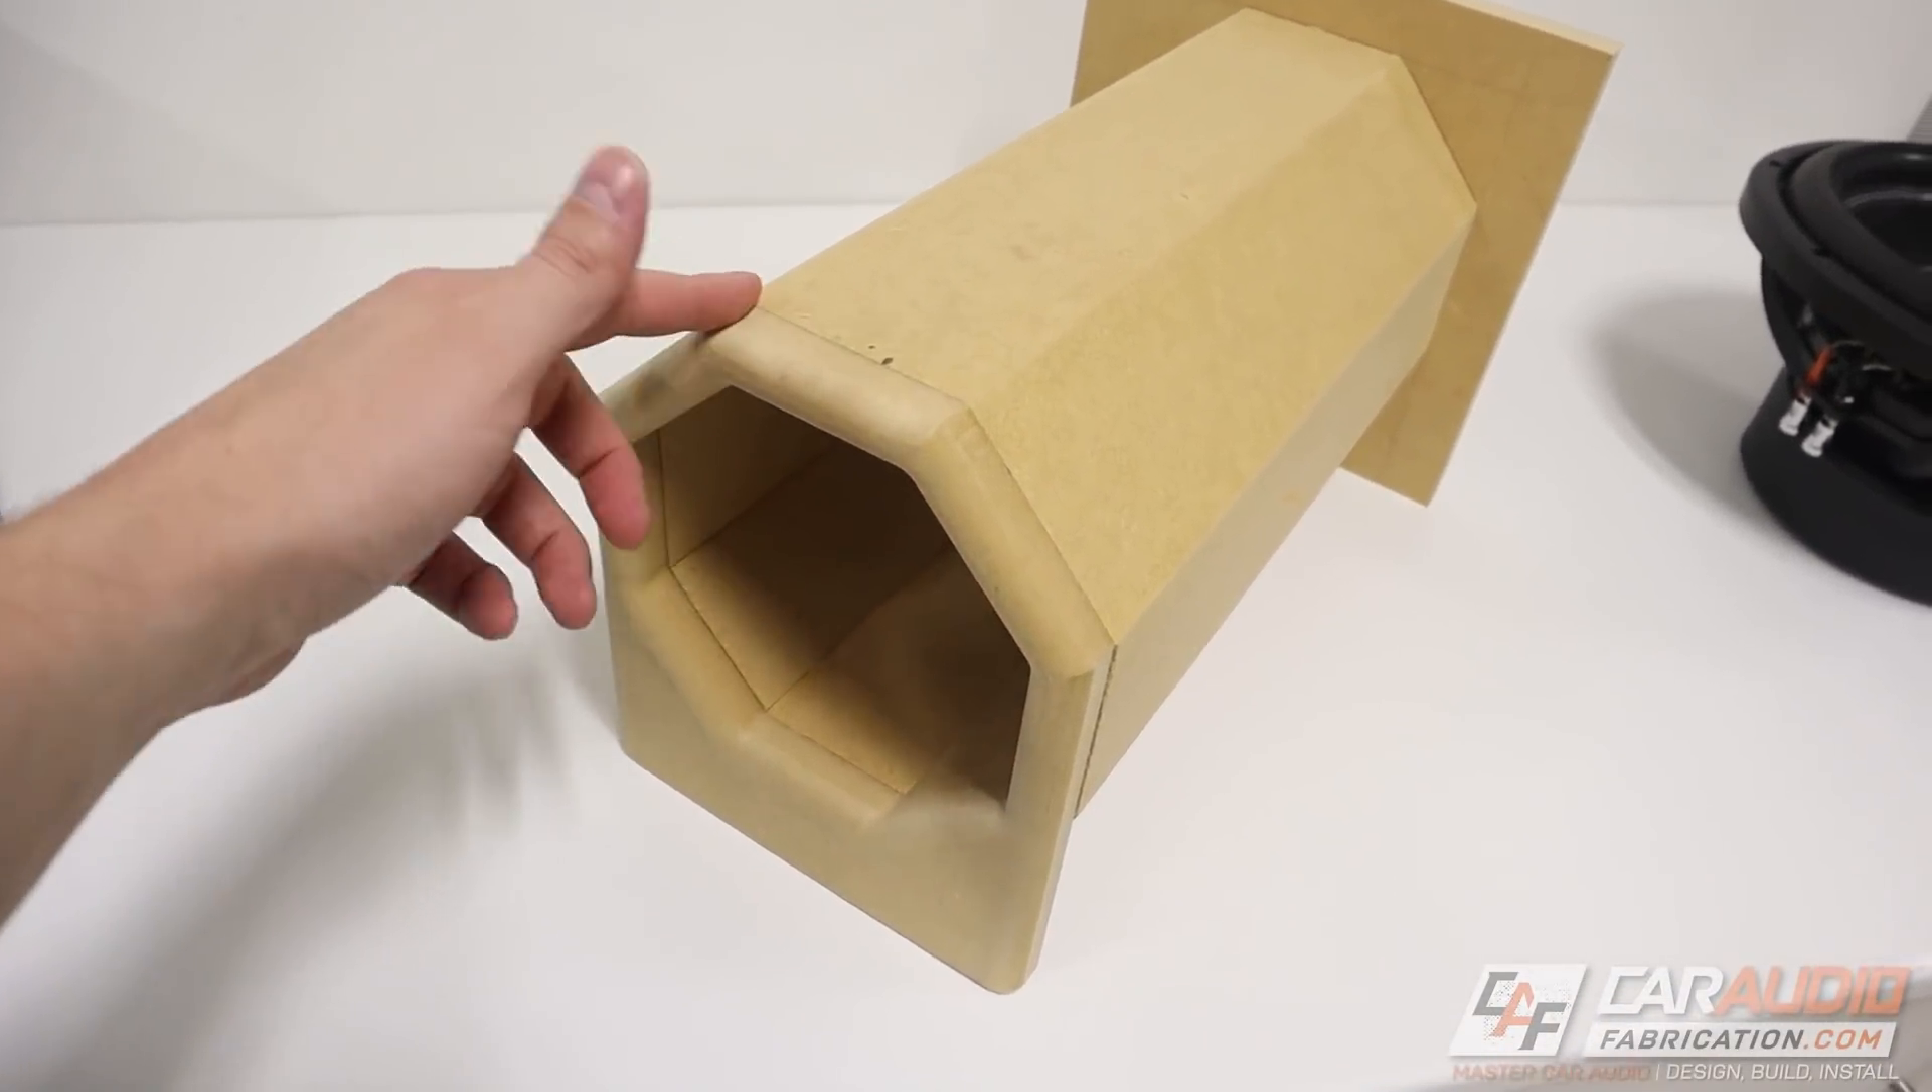Here is the finished octoport with the tape all removed.